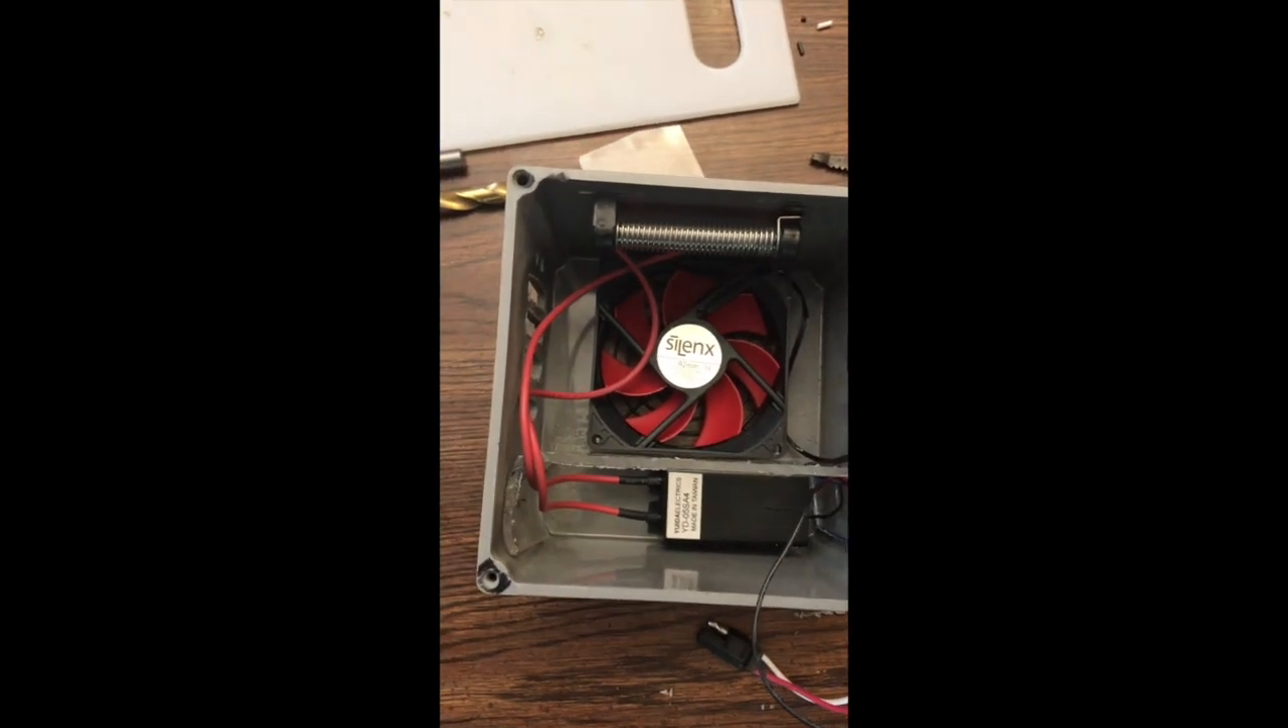We got the fan in. We got the ozone generator there.